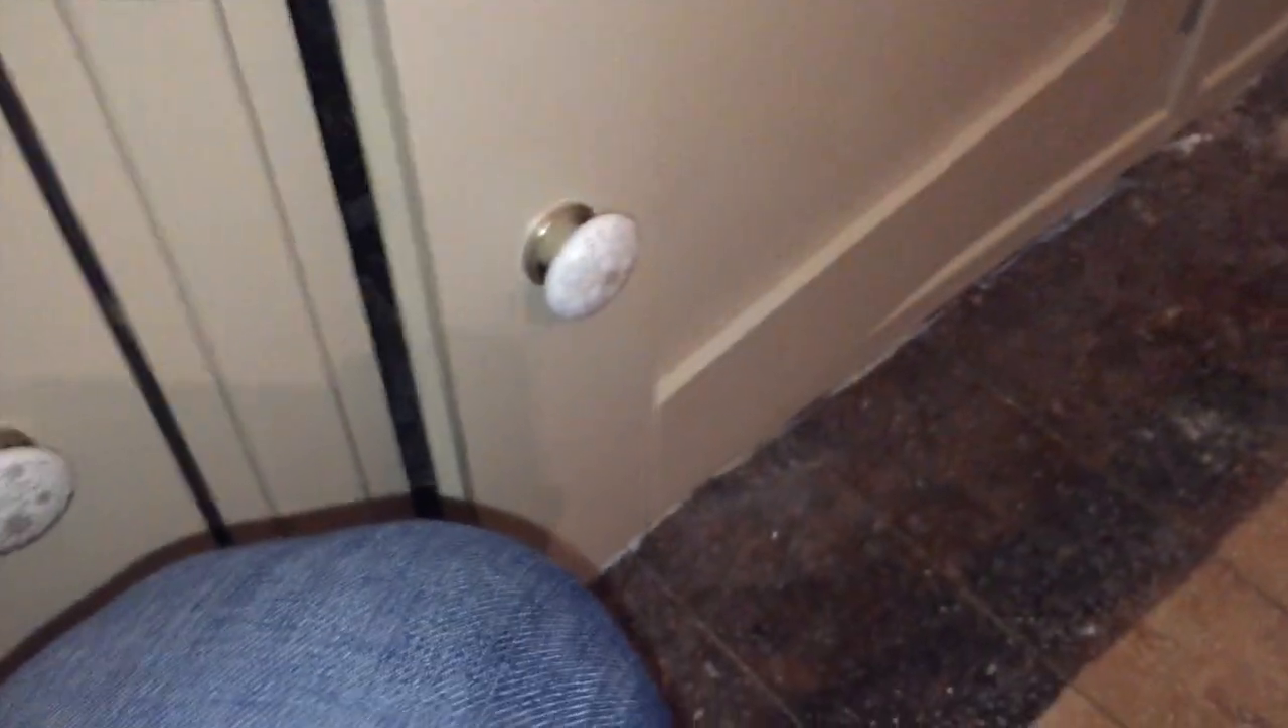And that is it. The door handle is attached.